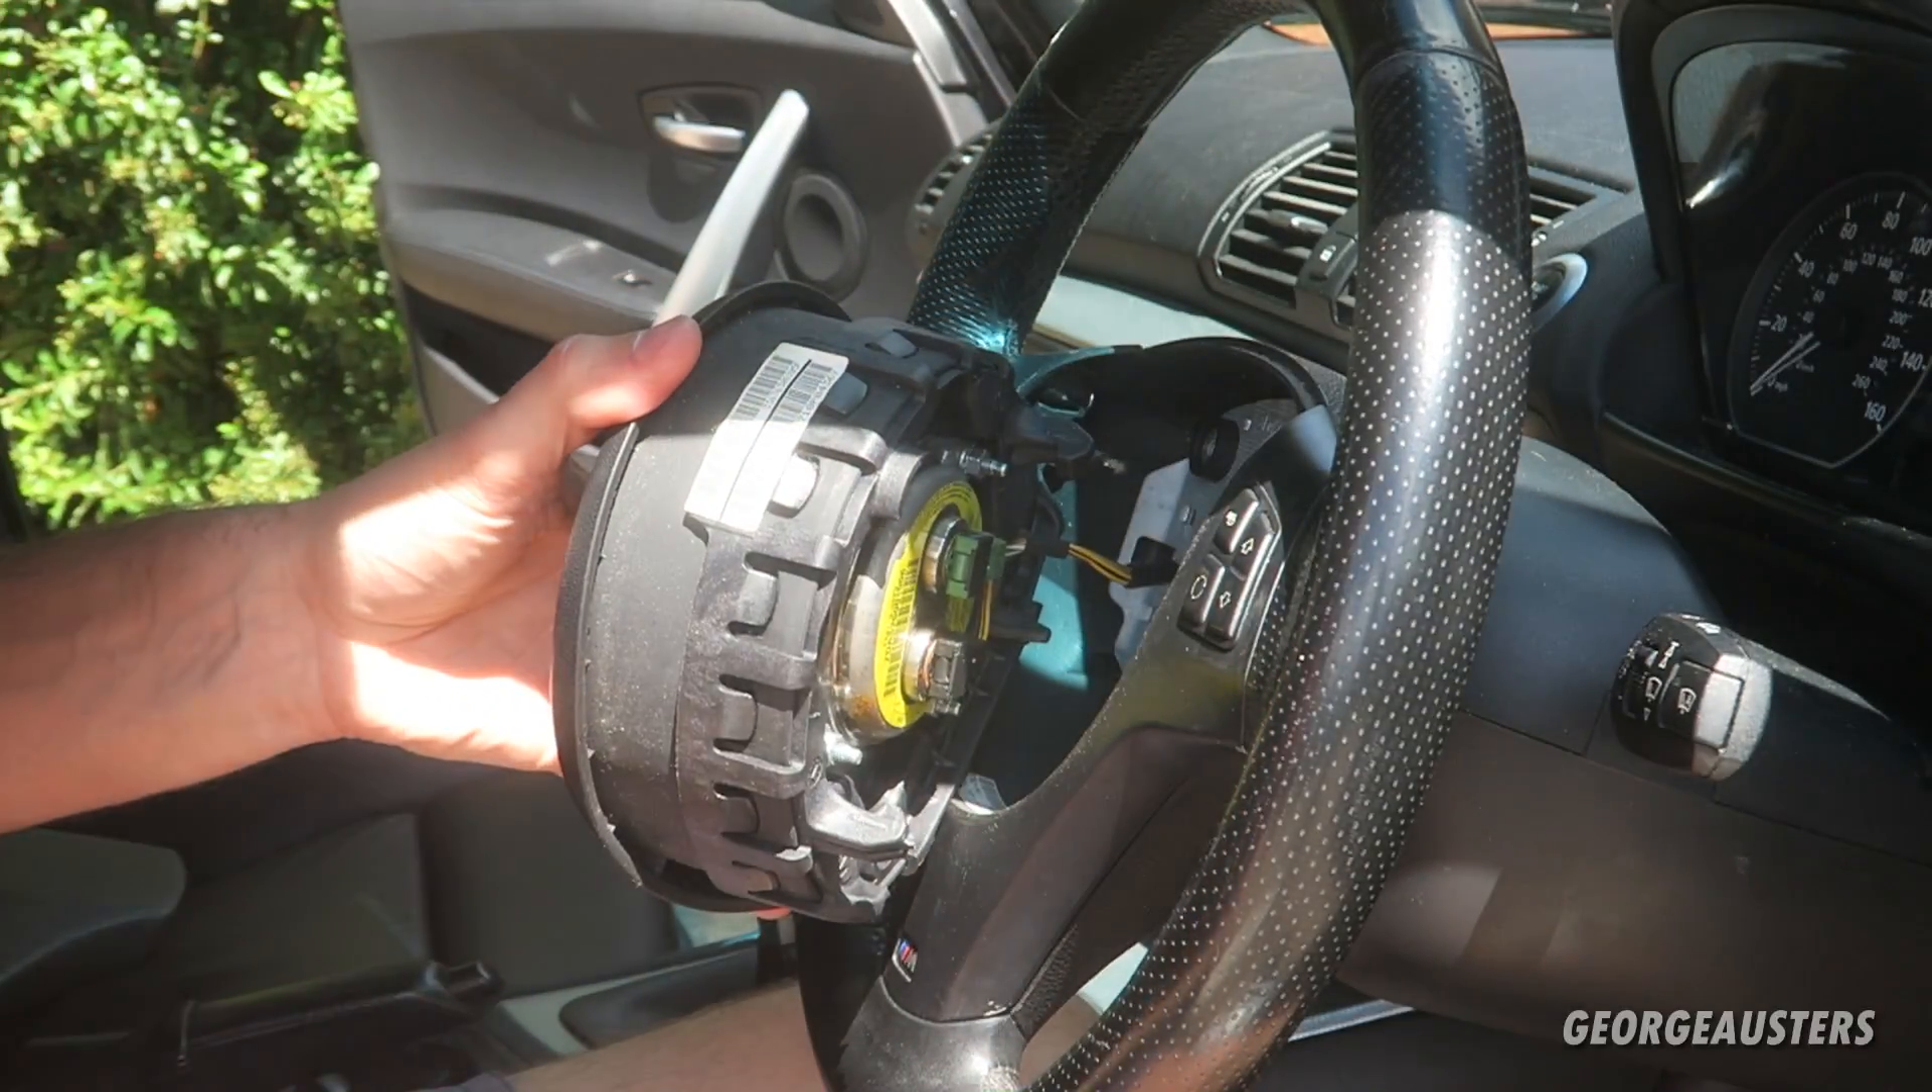I've released the clip on this side so the airbag is now free.